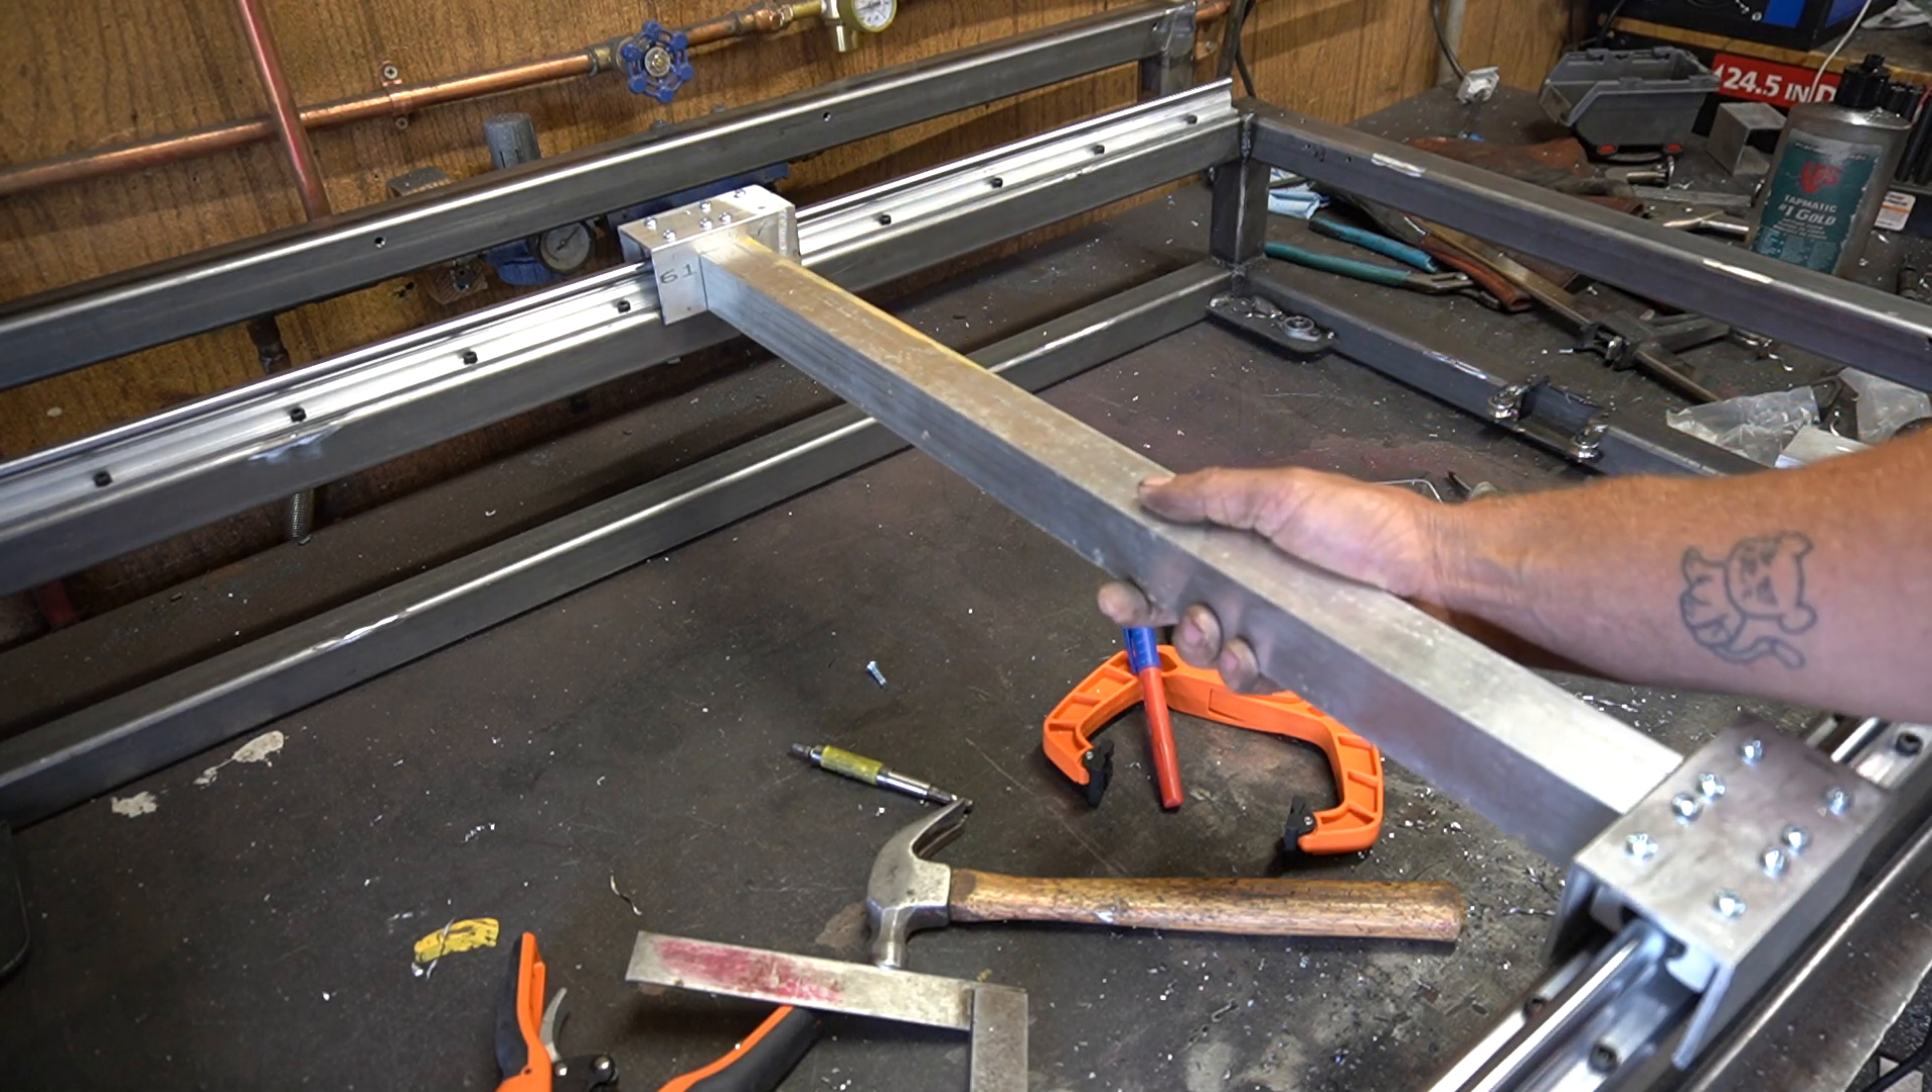So as you can see here i've gotten both these little blocks on my linear rails and i measured across and 24 and 3 8 seems to be the distance.